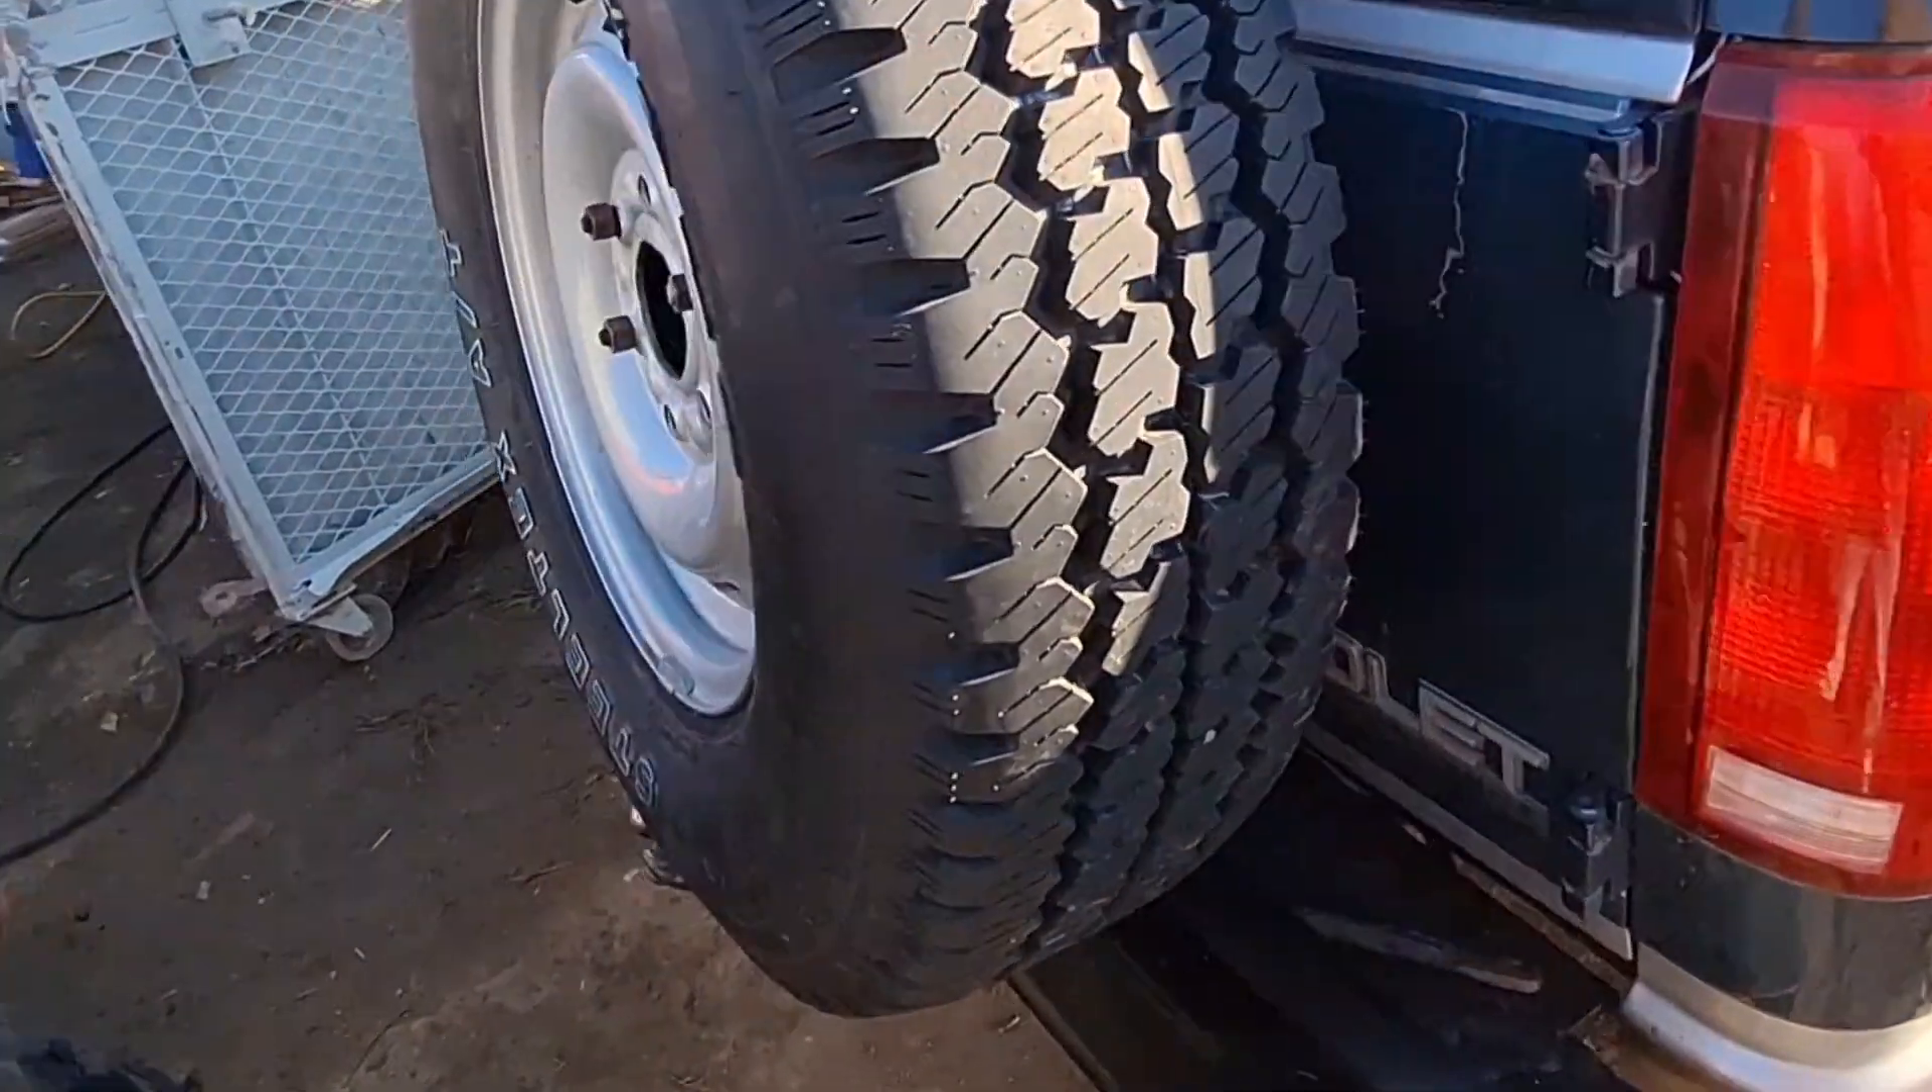I've now got a spare tire rack. All I need now is a tire cover.